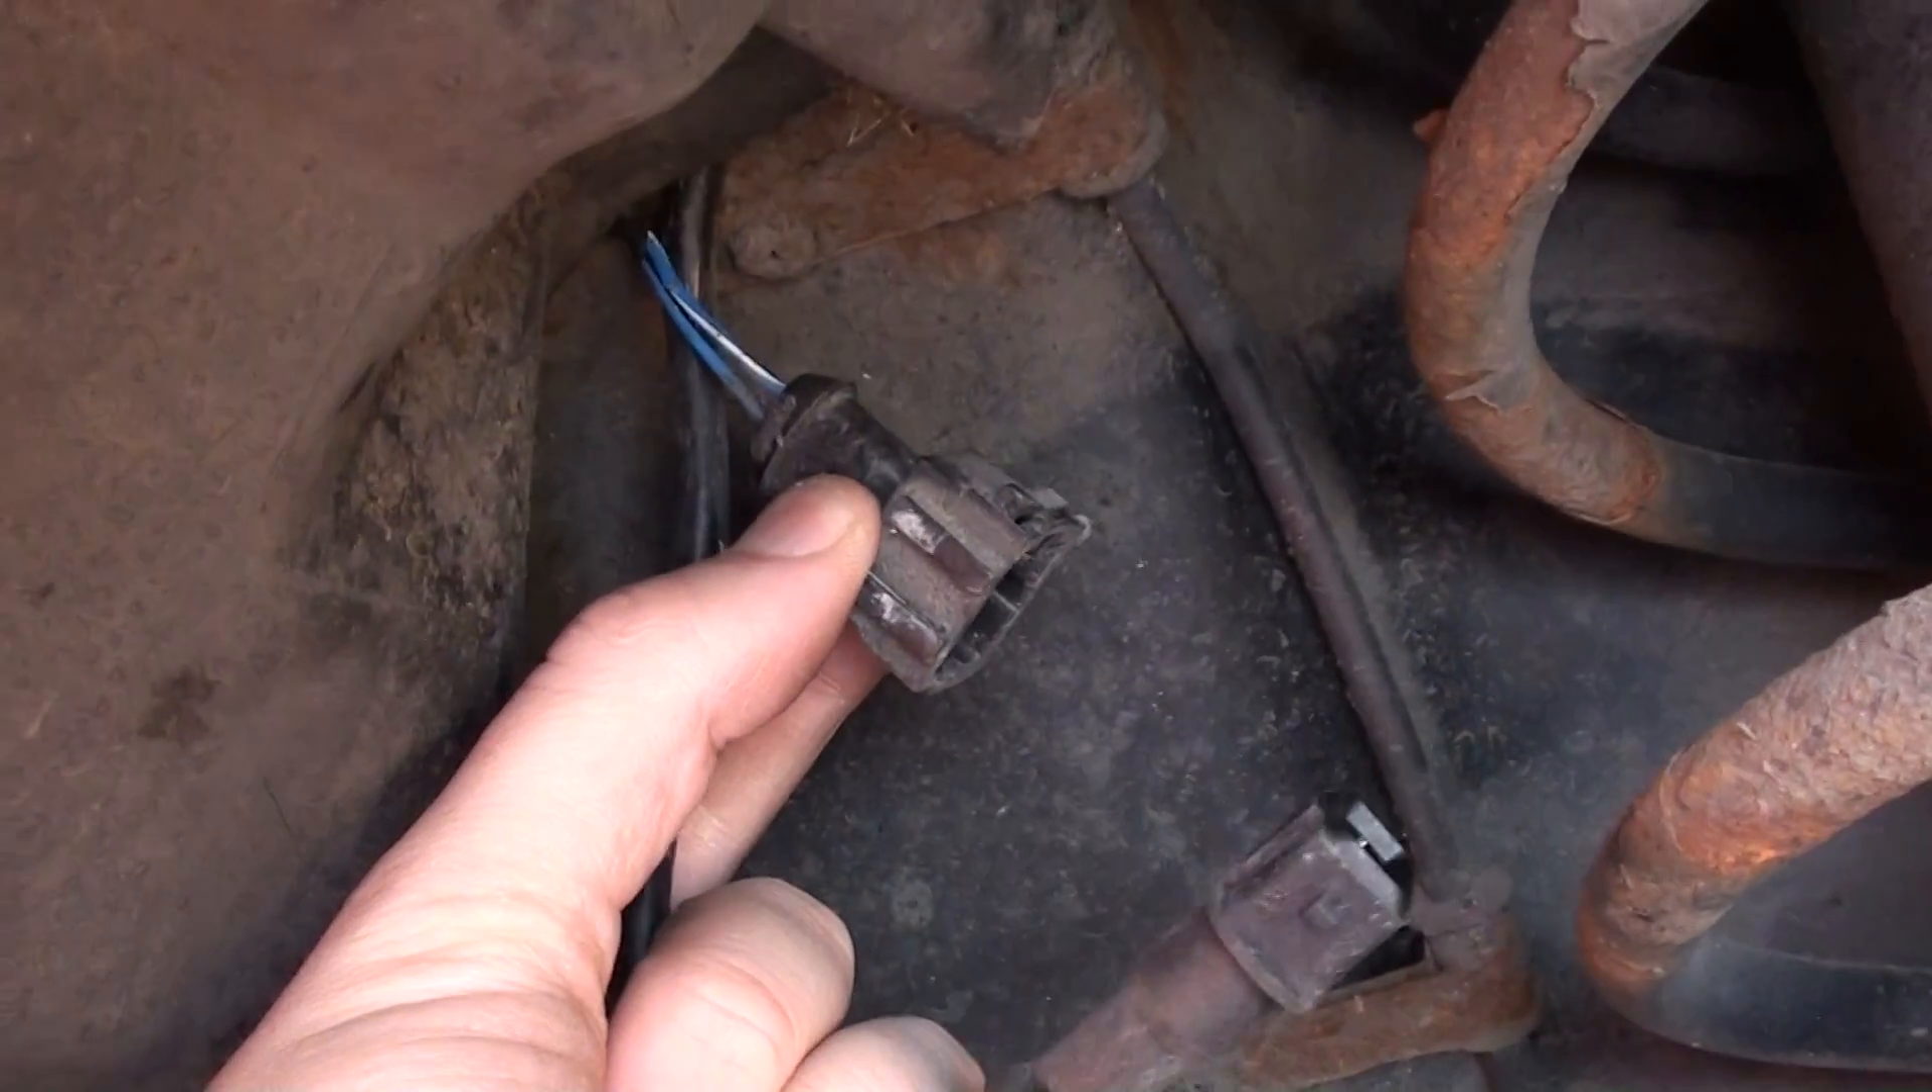As you can see I've already disconnected the ABS sensor.